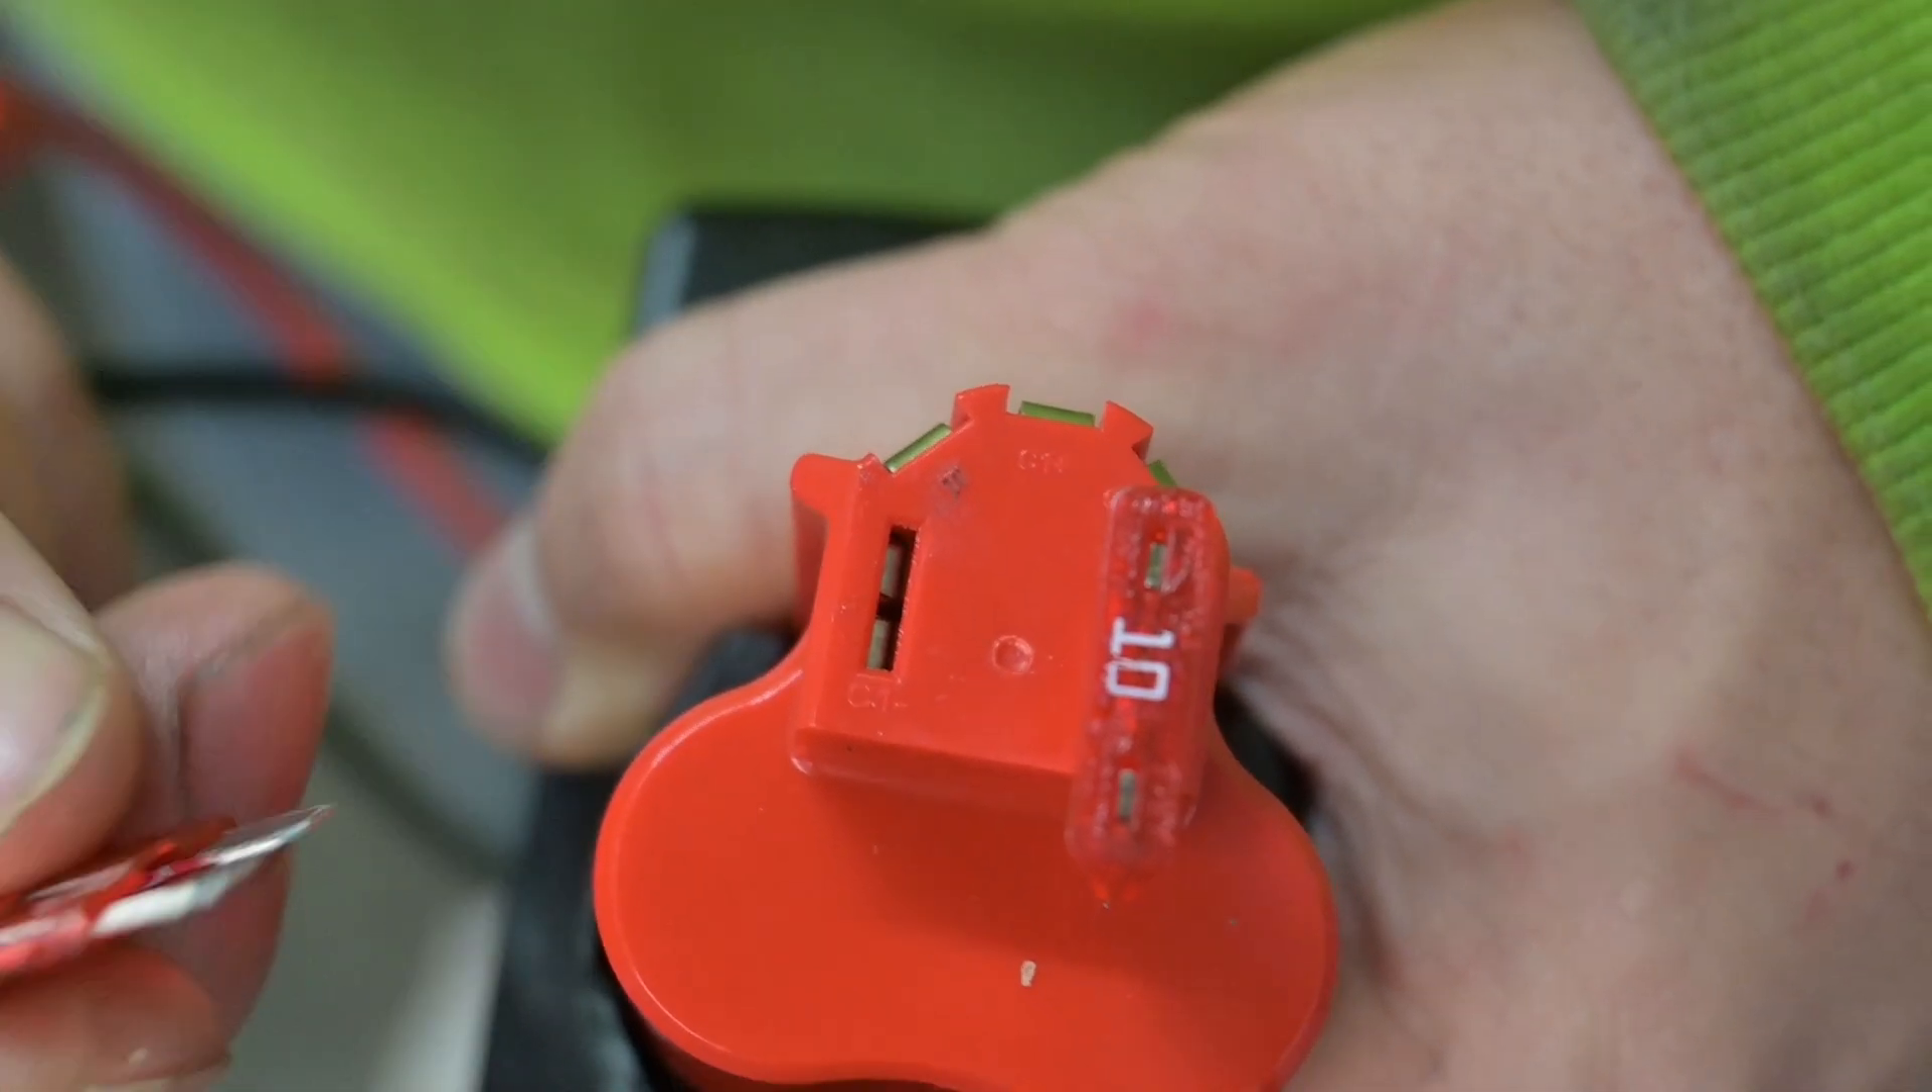So you can see if you look really closely there is a positive and negative mark on these terminals and we found that these mini fuses just slot right in.